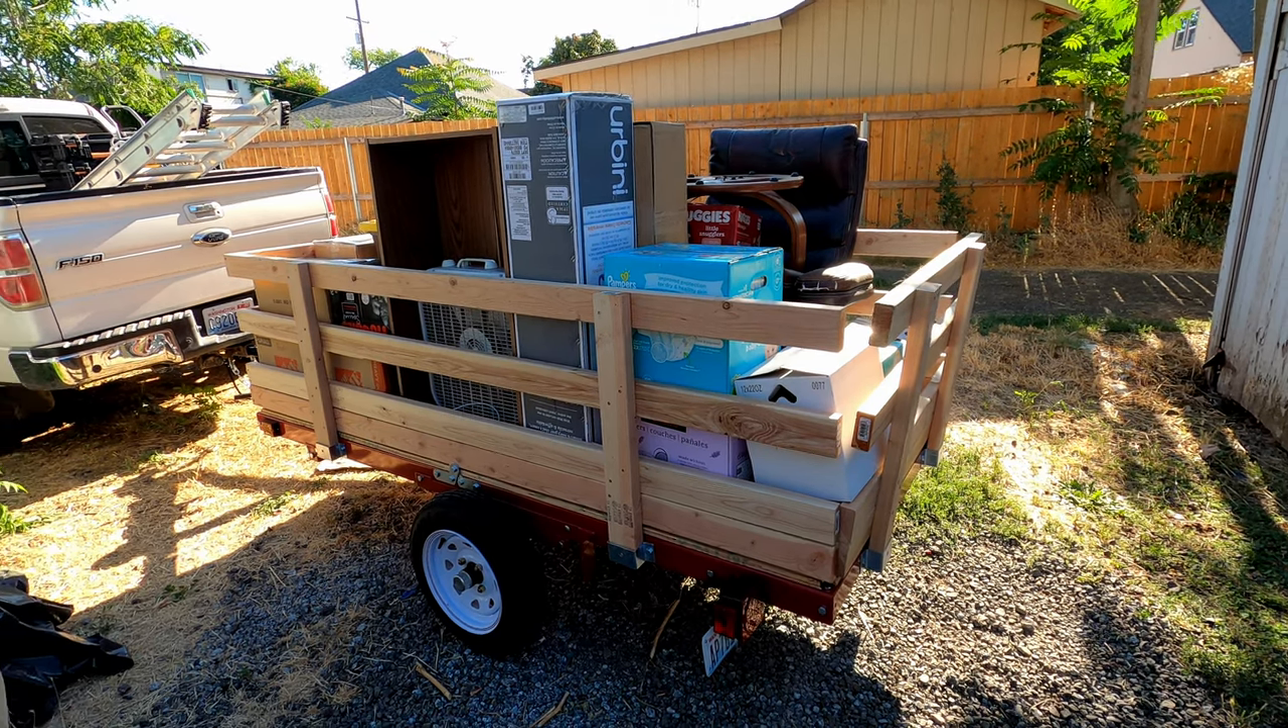Well, the trailer's all finished. Put the deck on, built the sides.